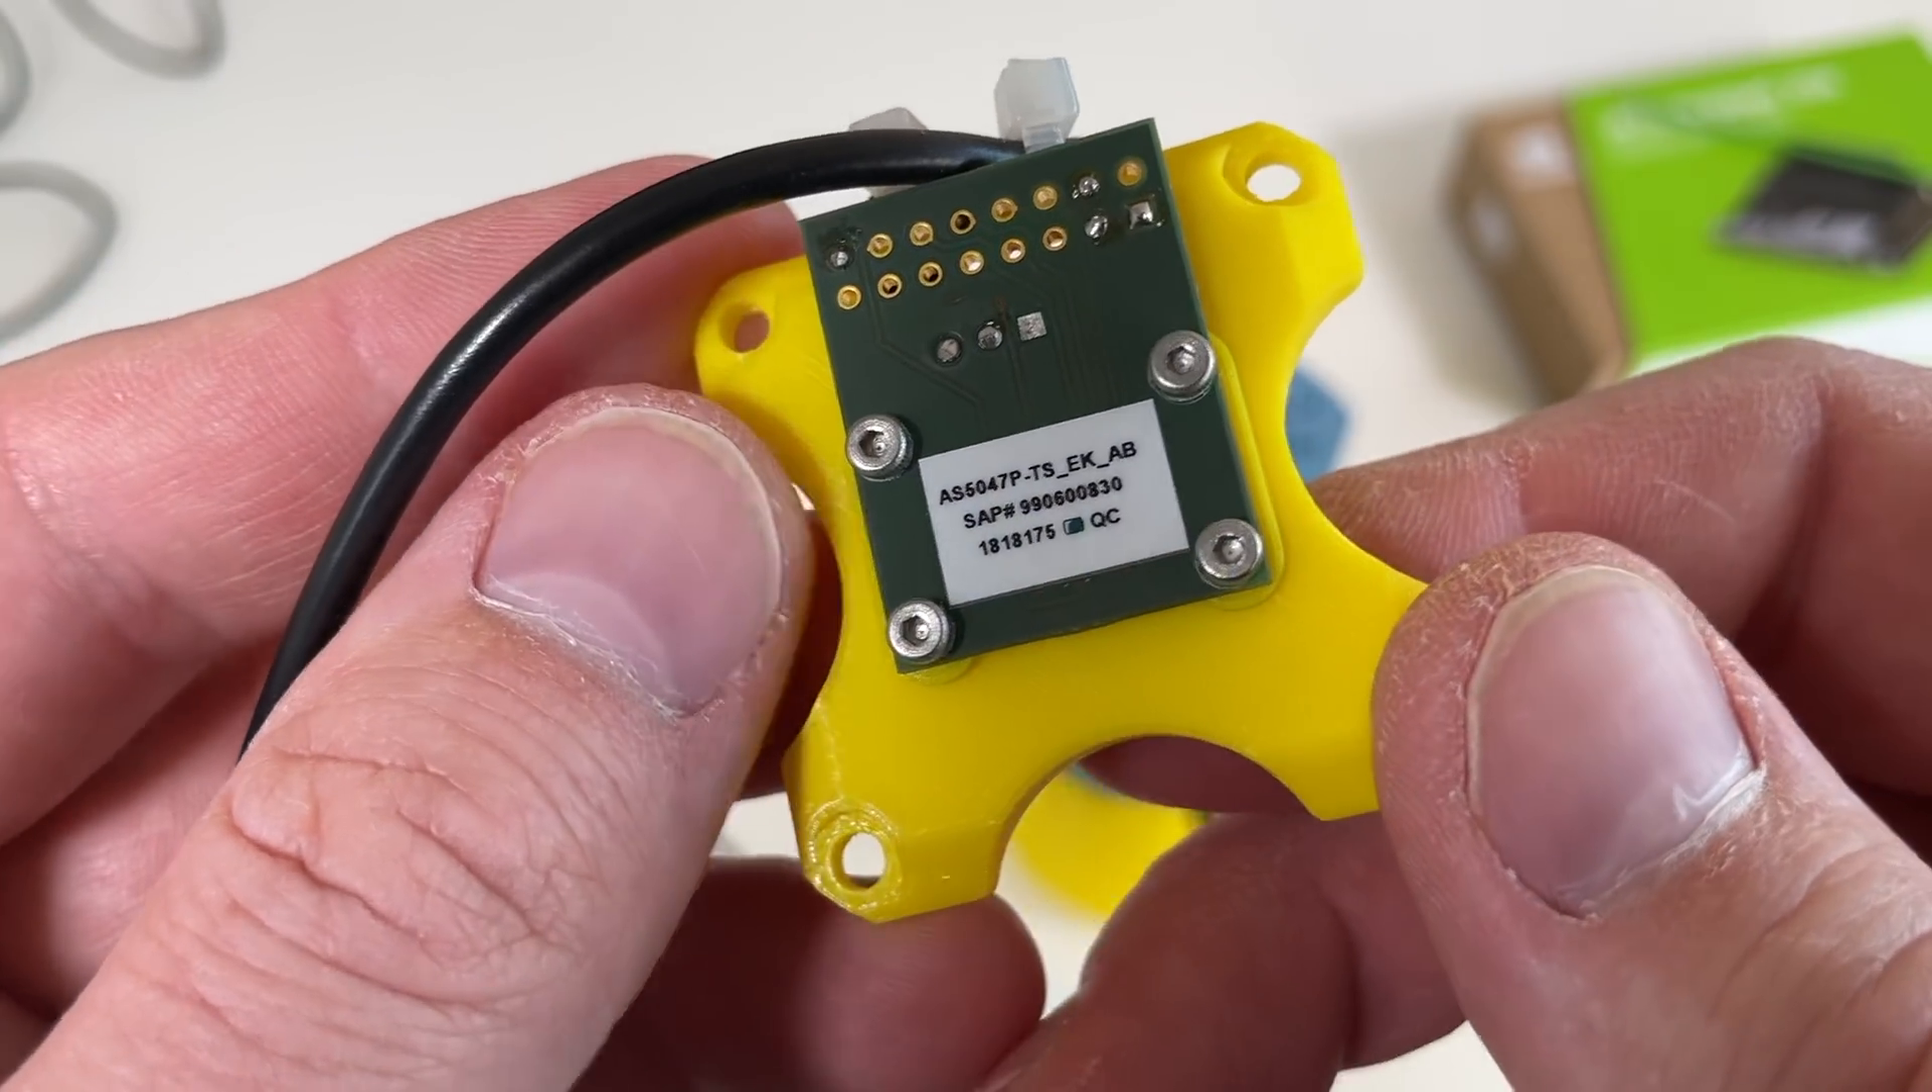And this is our encoder installed.